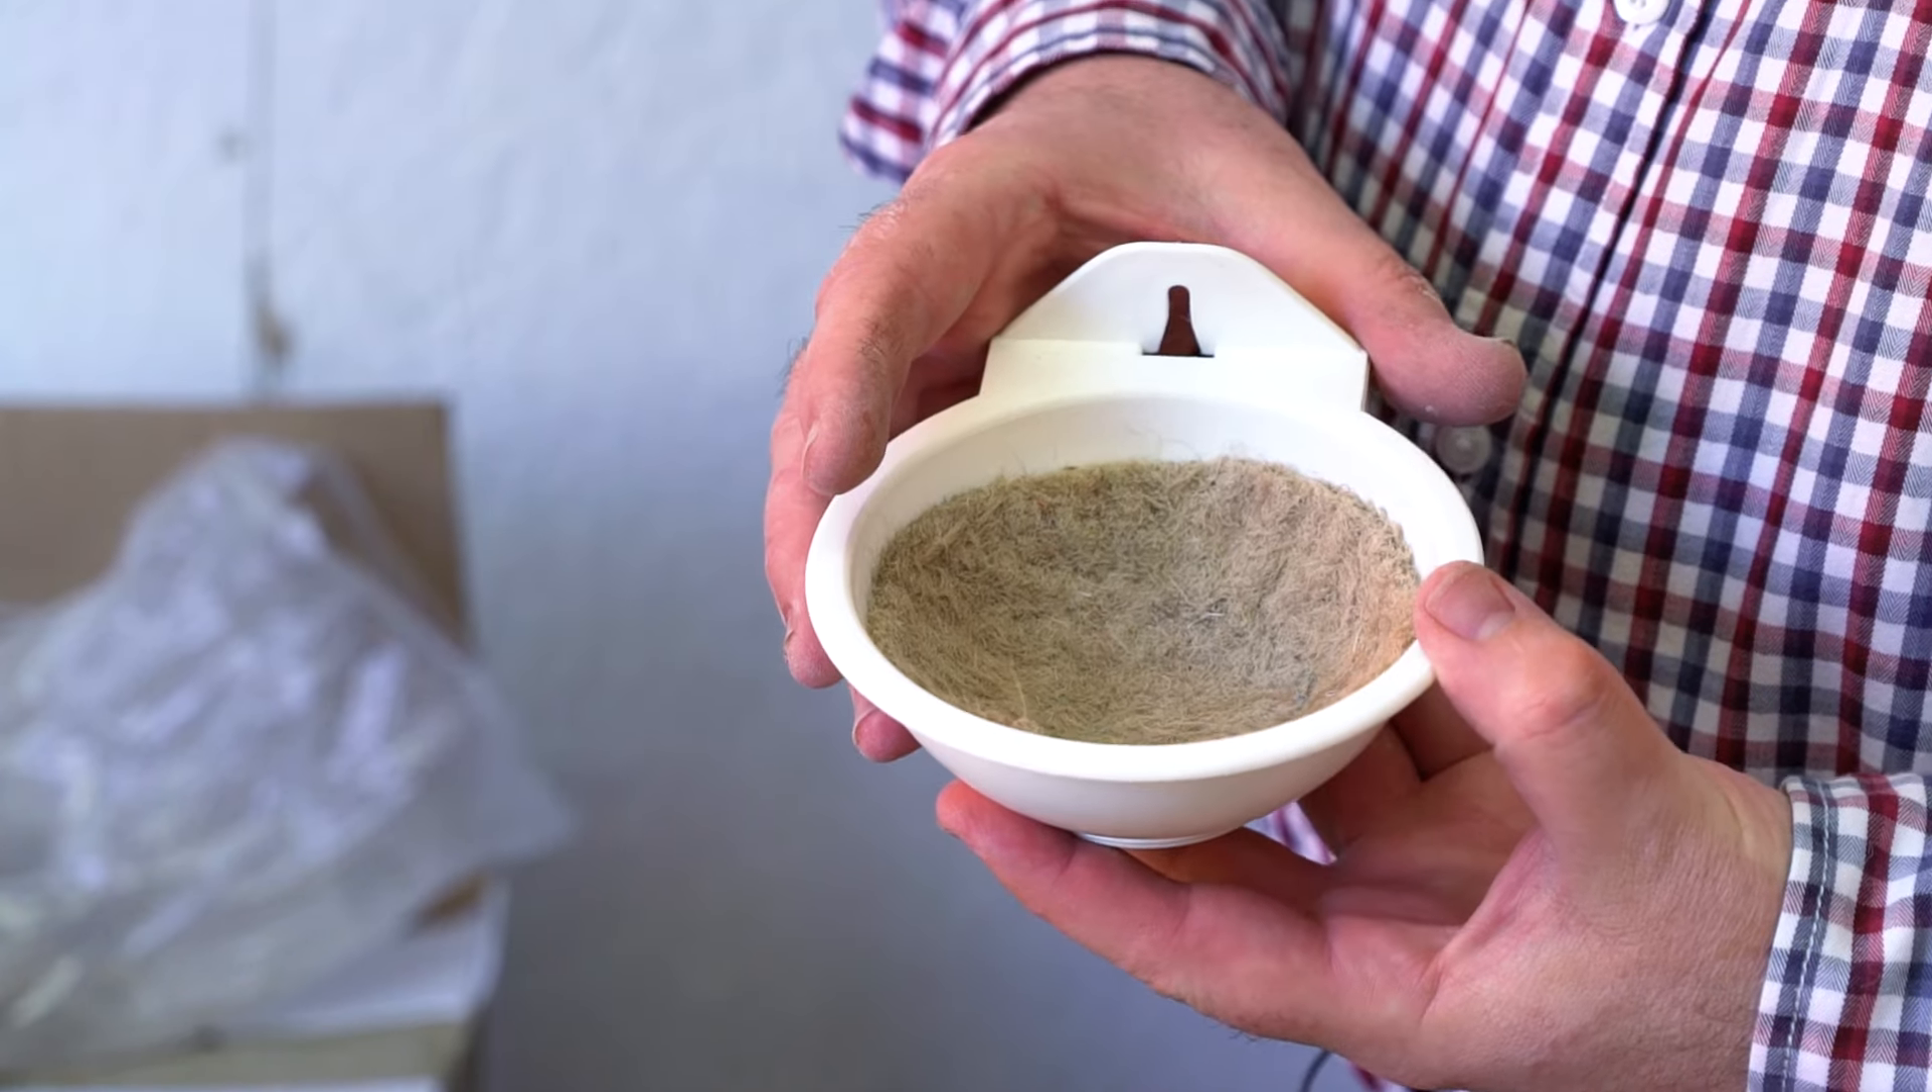You can see the pan liner is now in place.